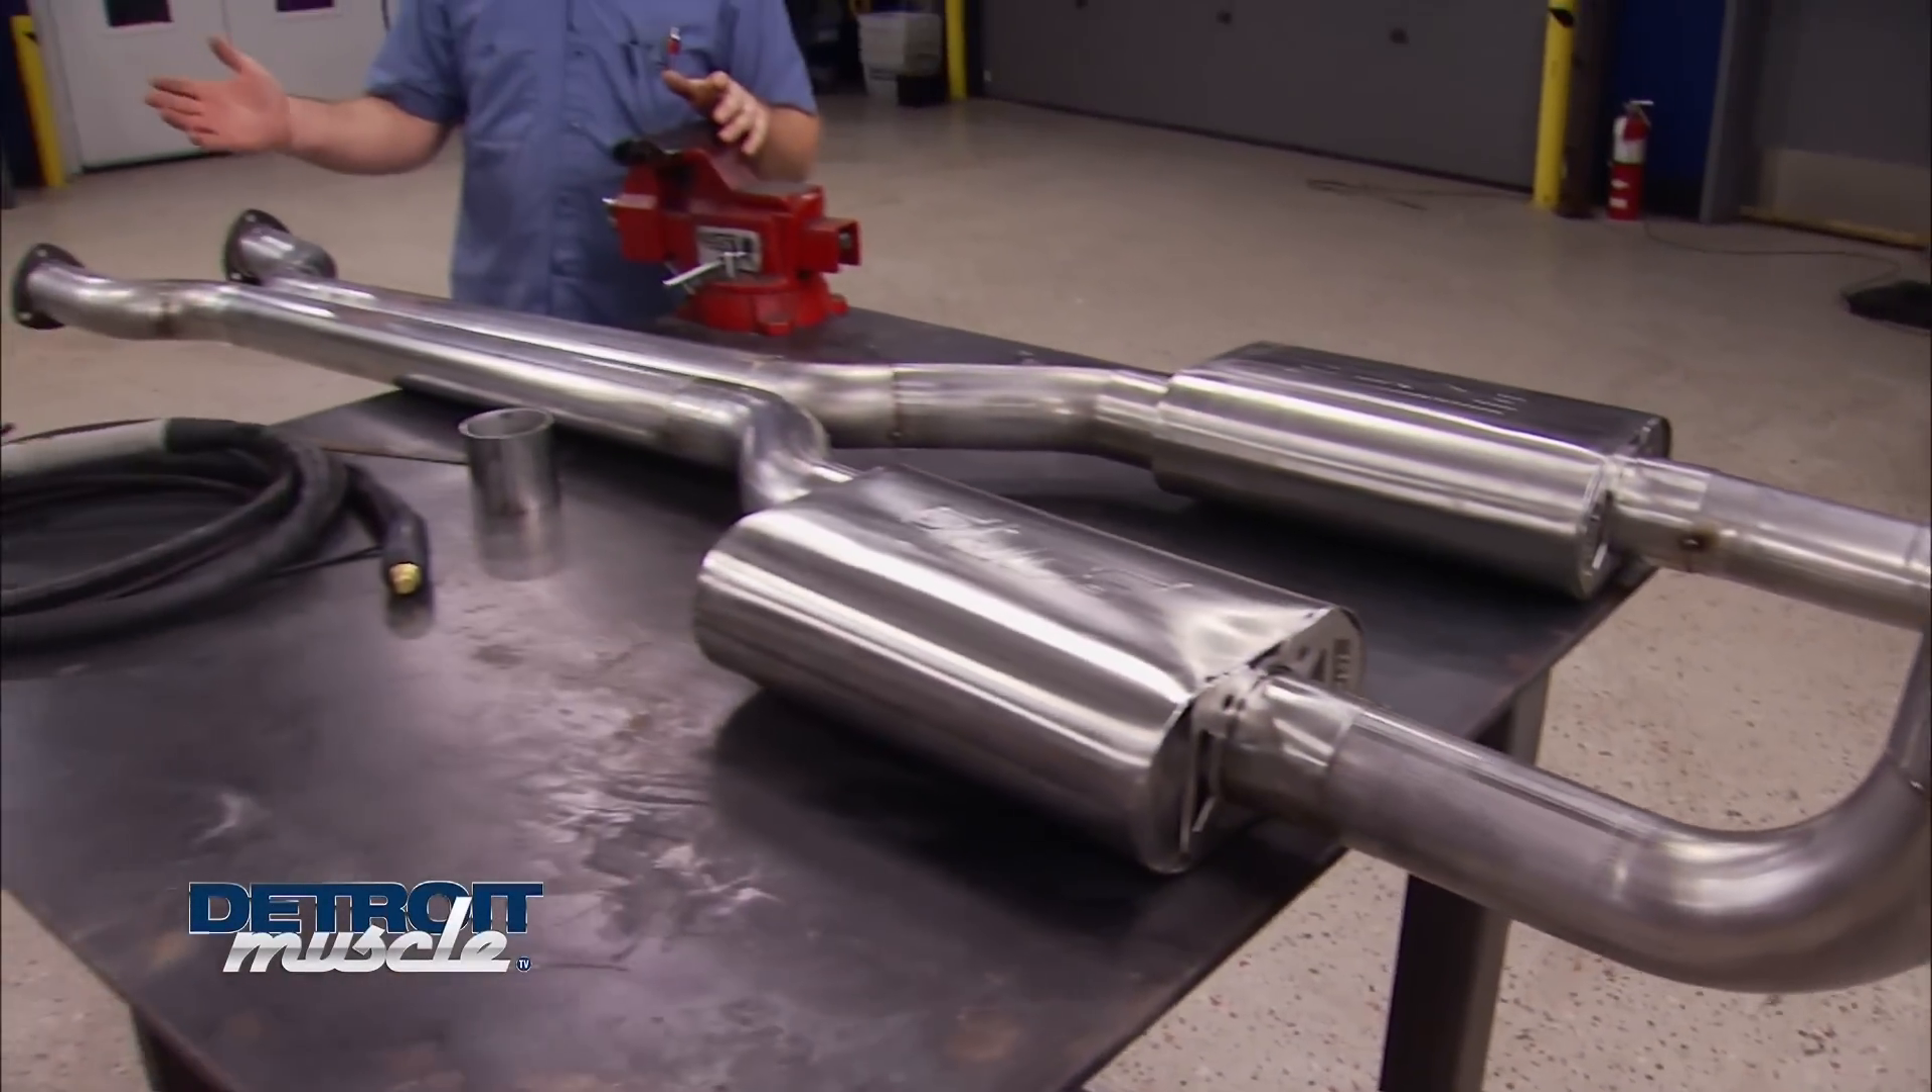Hey guys, while you were gone, we went ahead and pulled our exhaust system out from underneath our big Mercury.